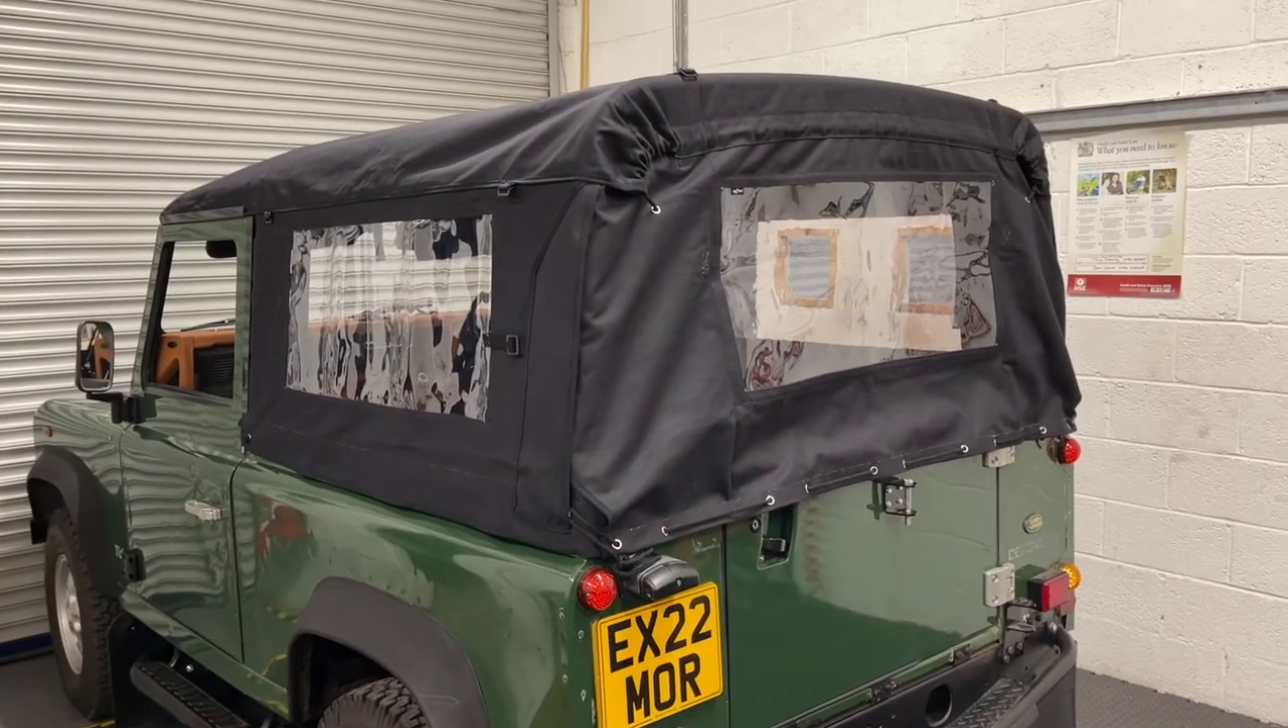And there we go, that's your canvas hood fitted.